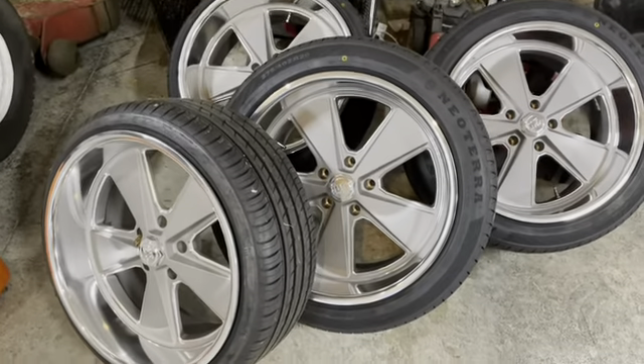All right so we got the uh wheels and tires mounted for the obs chevy build and they look really good.